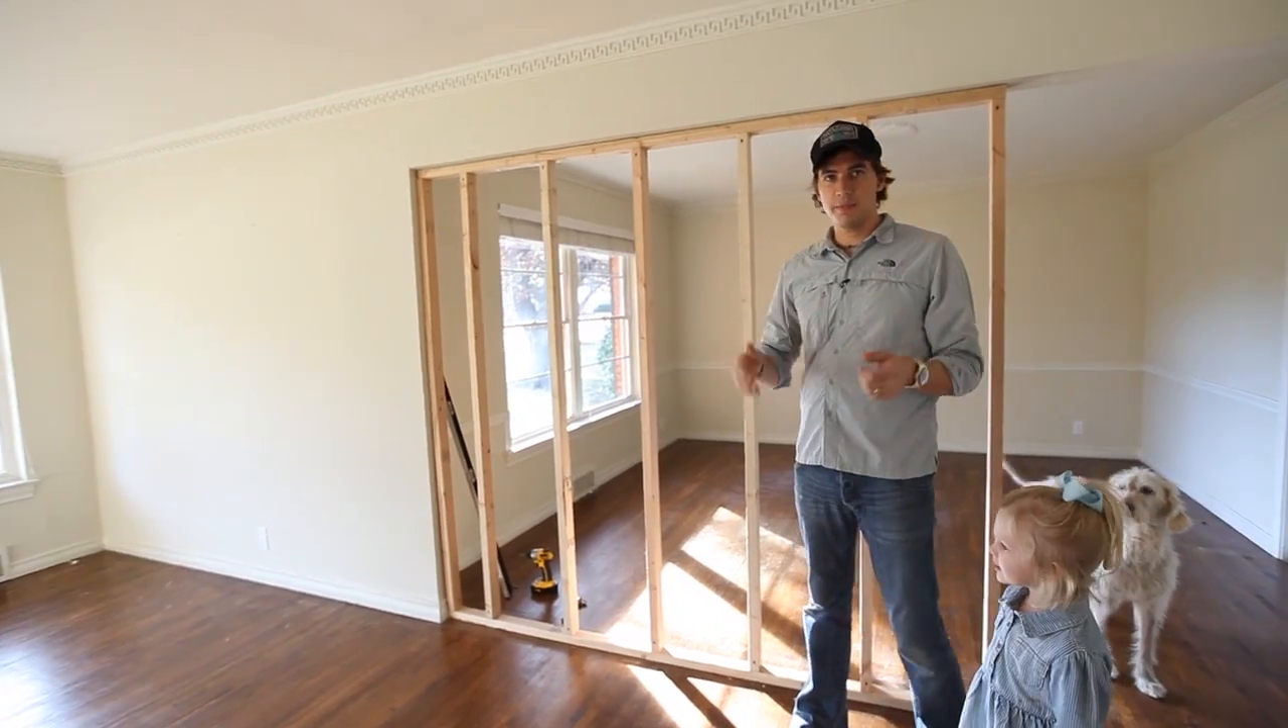All right, so we've finished up putting up all the 2x3s and now we're going to go get the shiplap and start cutting it to fit and start working our way up to the top.